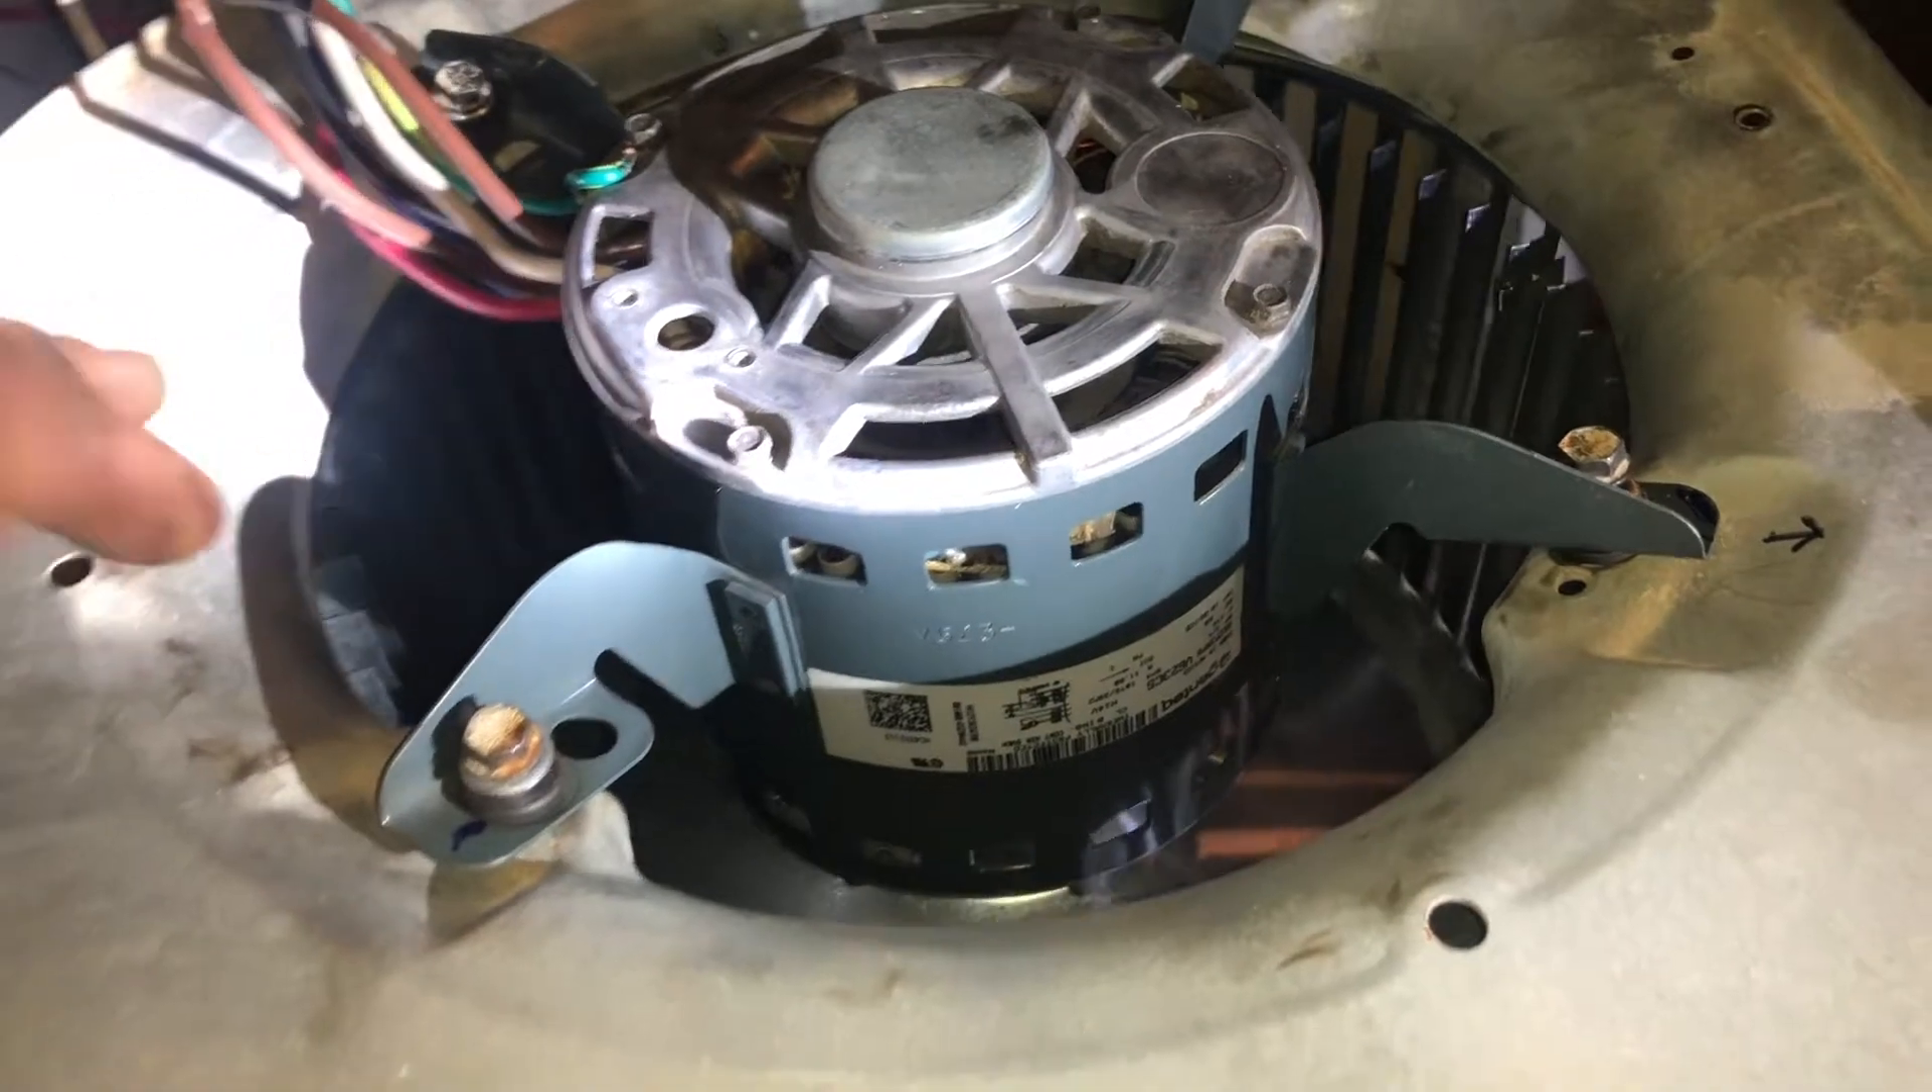I got my motor in position i made sure all the wires are not gonna get tangled all up in there.